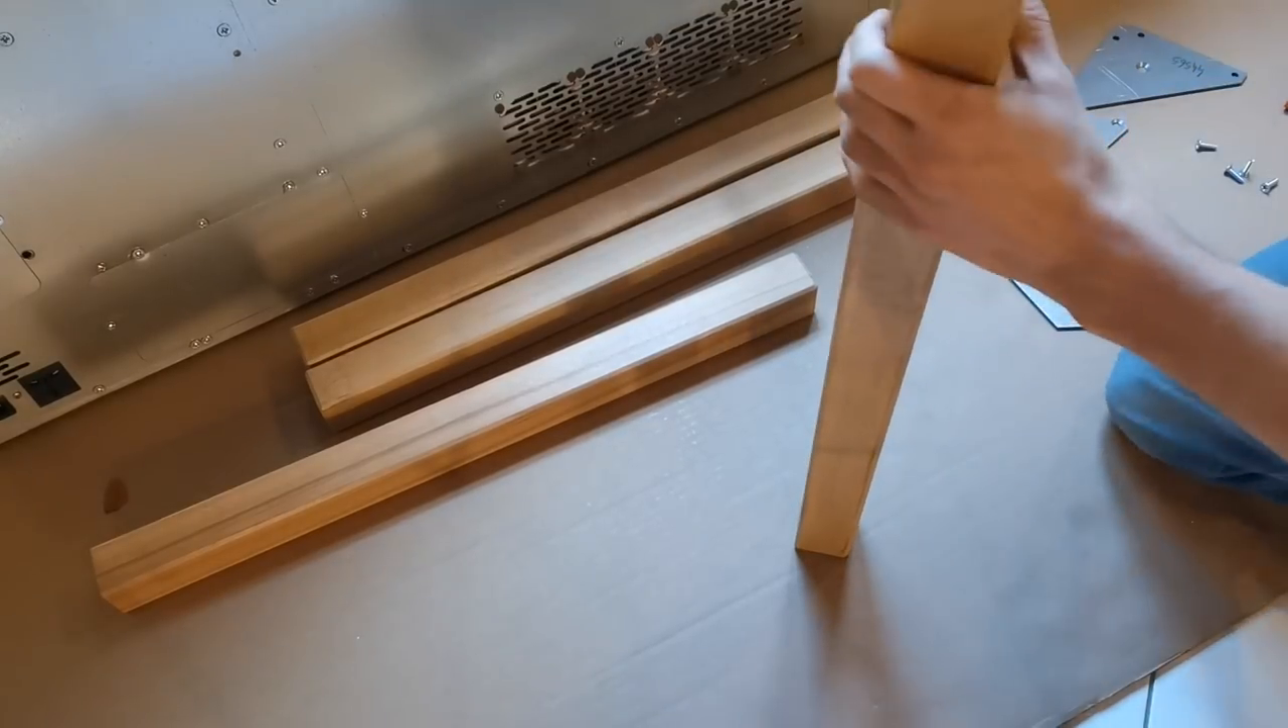The structure is now almost done. The last thing is to add some wooden legs to the desk.